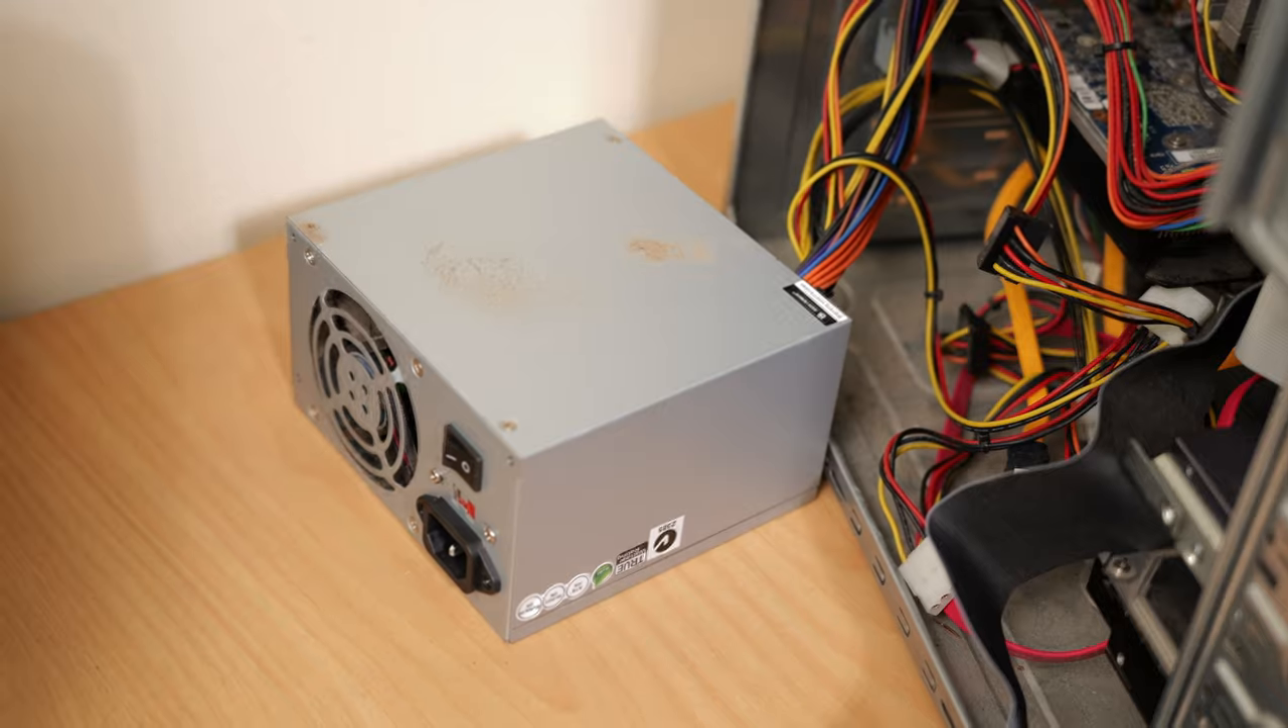The power supply just fell out, so that's one thing solved.